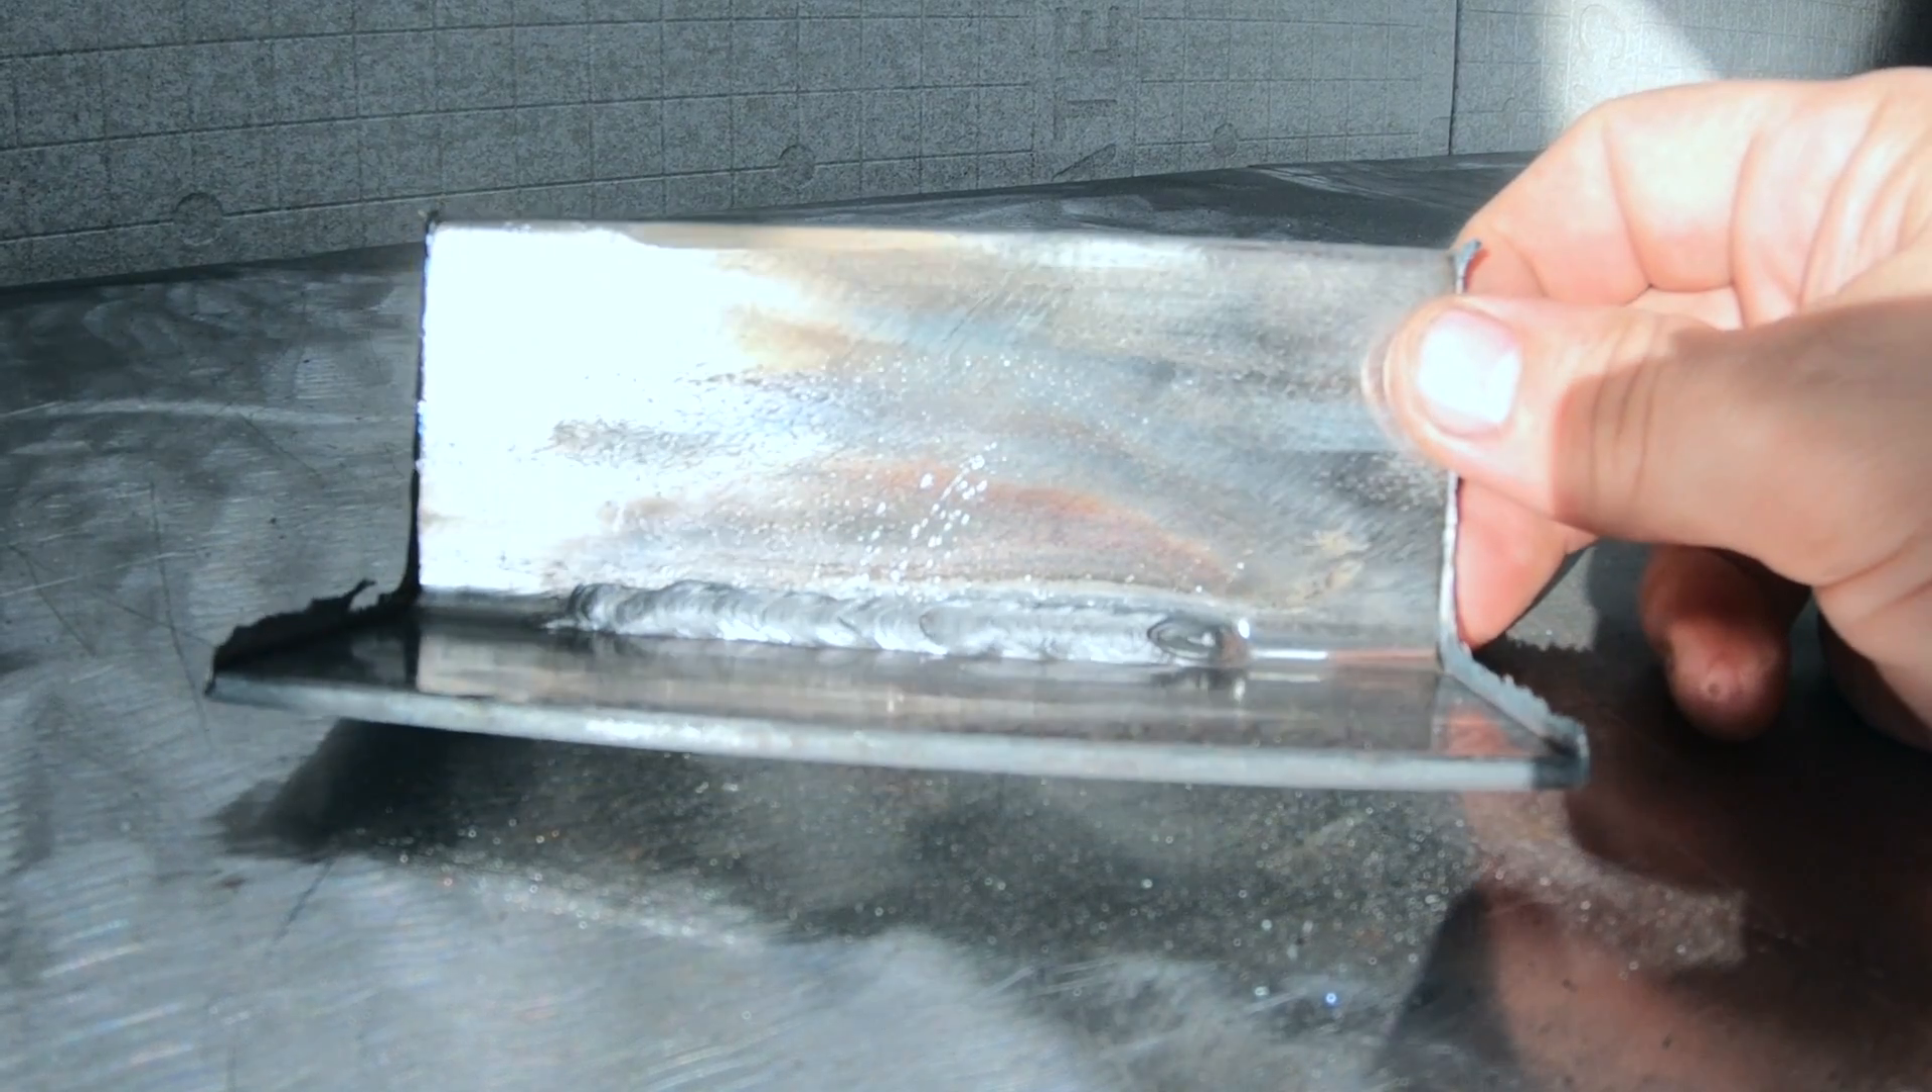Here we are with our completed stick weld.